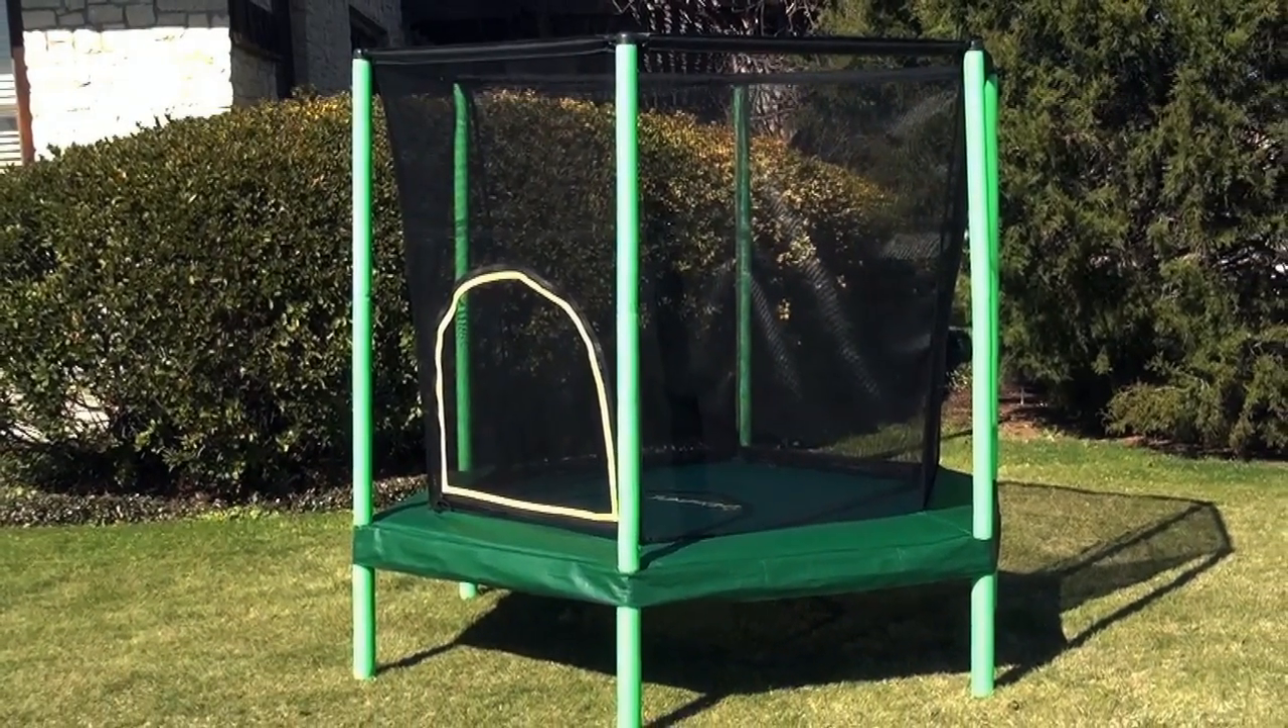Your JumpKing family rebounder combo is now fully assembled.